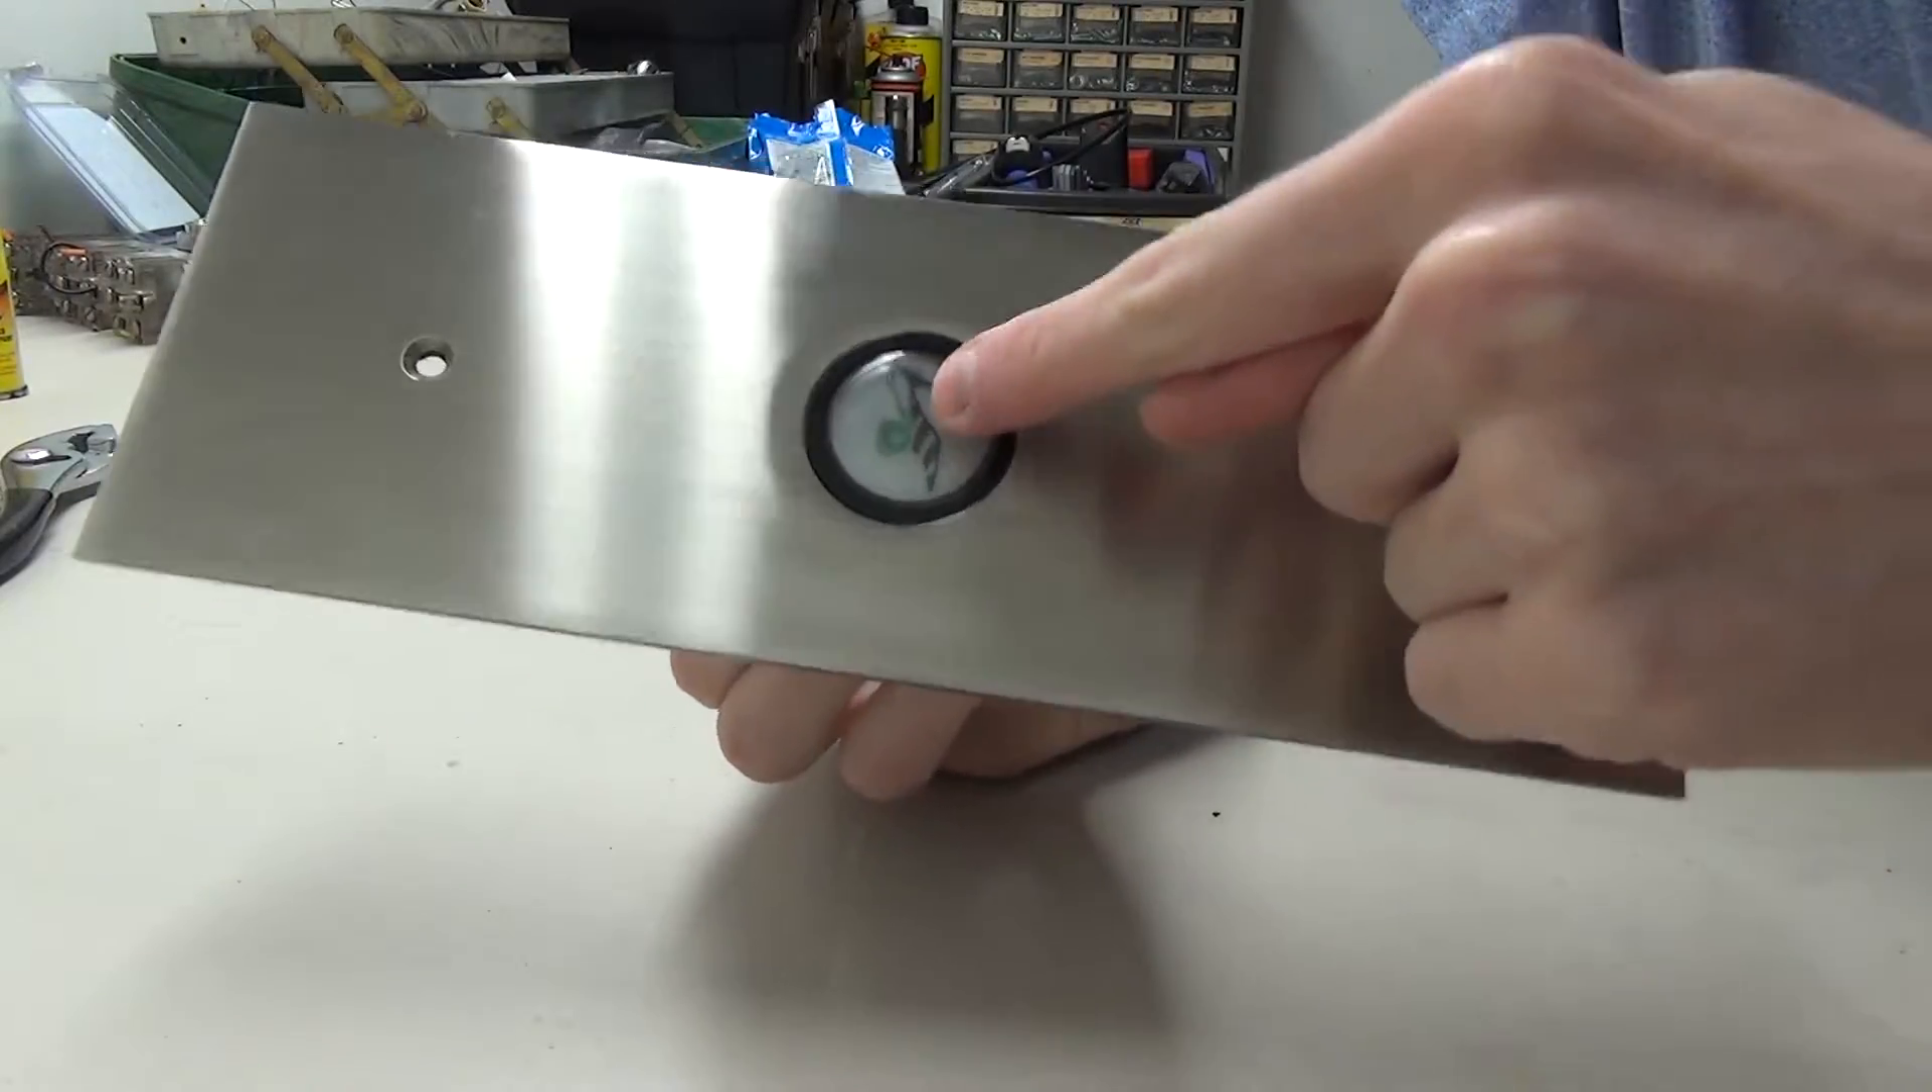All right so we have the little shoe button put in here now.